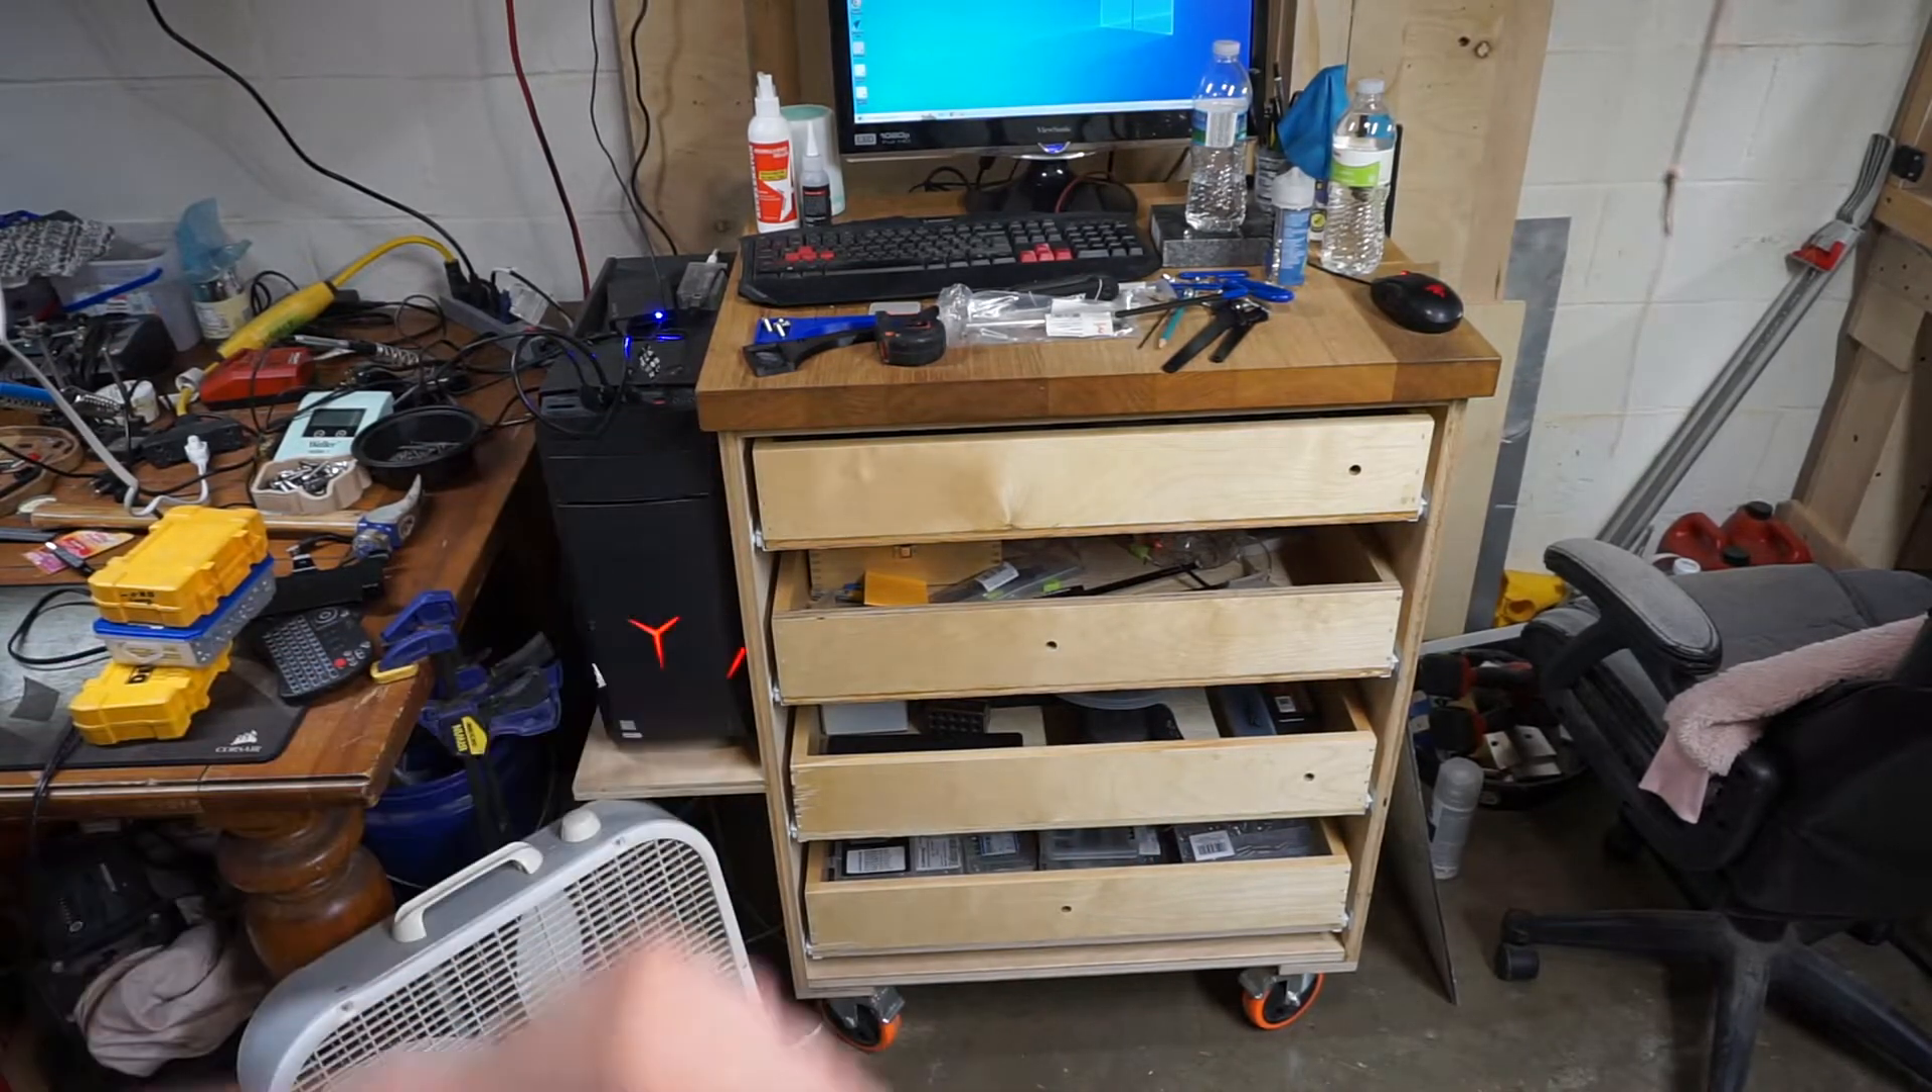So I built this drawer stack on casters it's got four drawers I need to do the drawer faces.